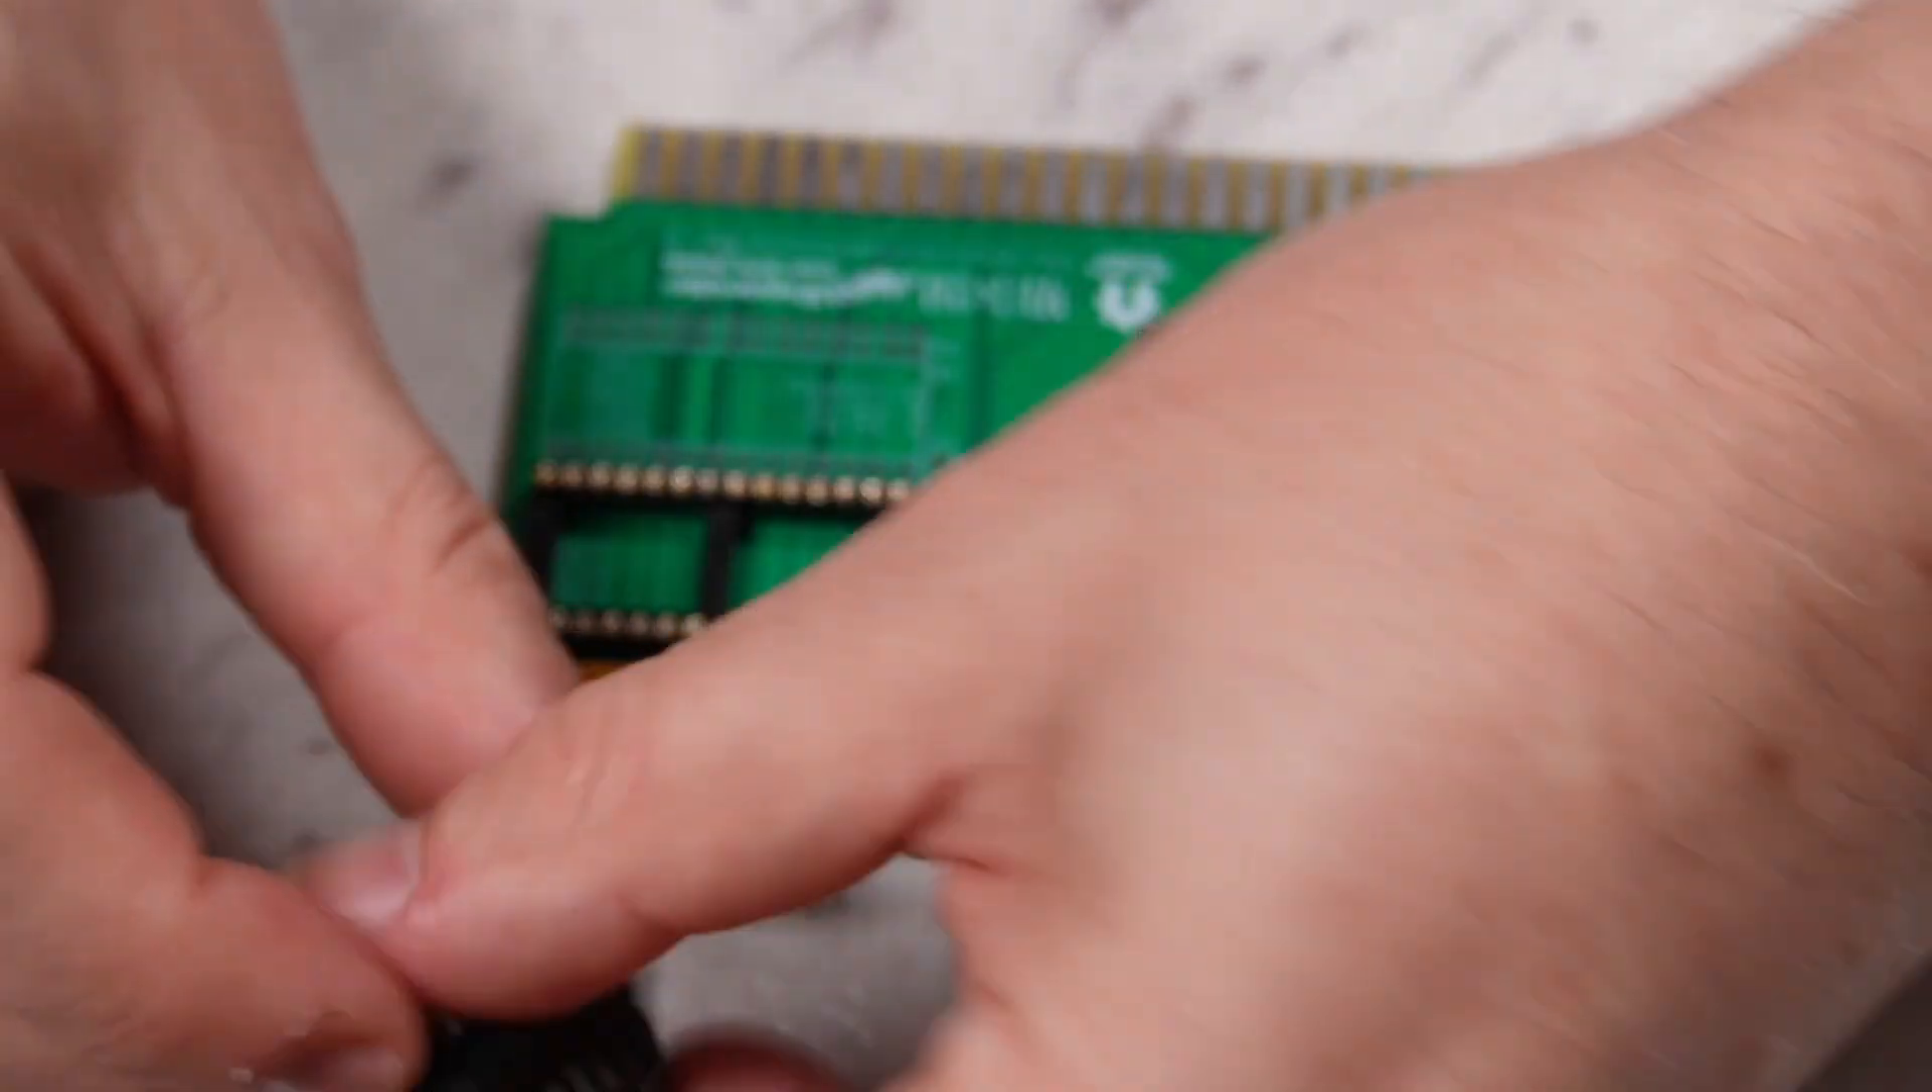Now we've got the the EEPROM here and I'm going to be using an electrically erasable EEPROM here but I won't put that in yet because I've got to program it.